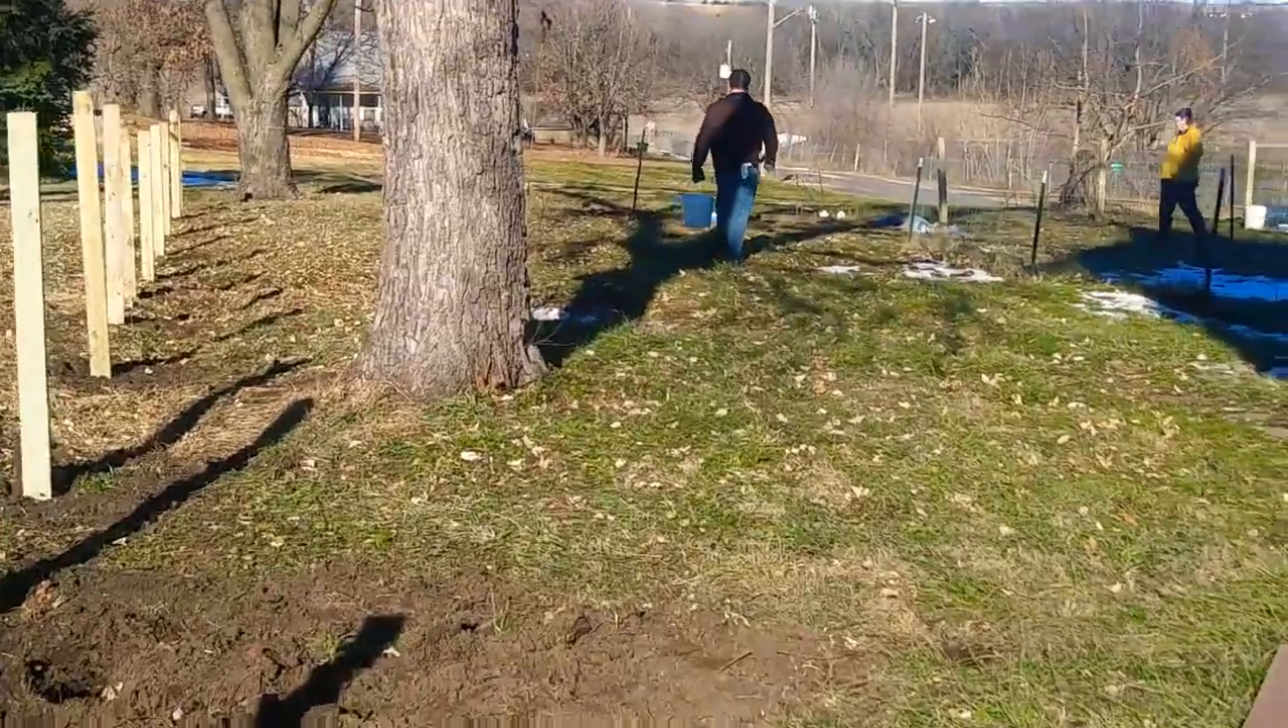This side has all the posts put in and then the dirt has been put back over the concrete.